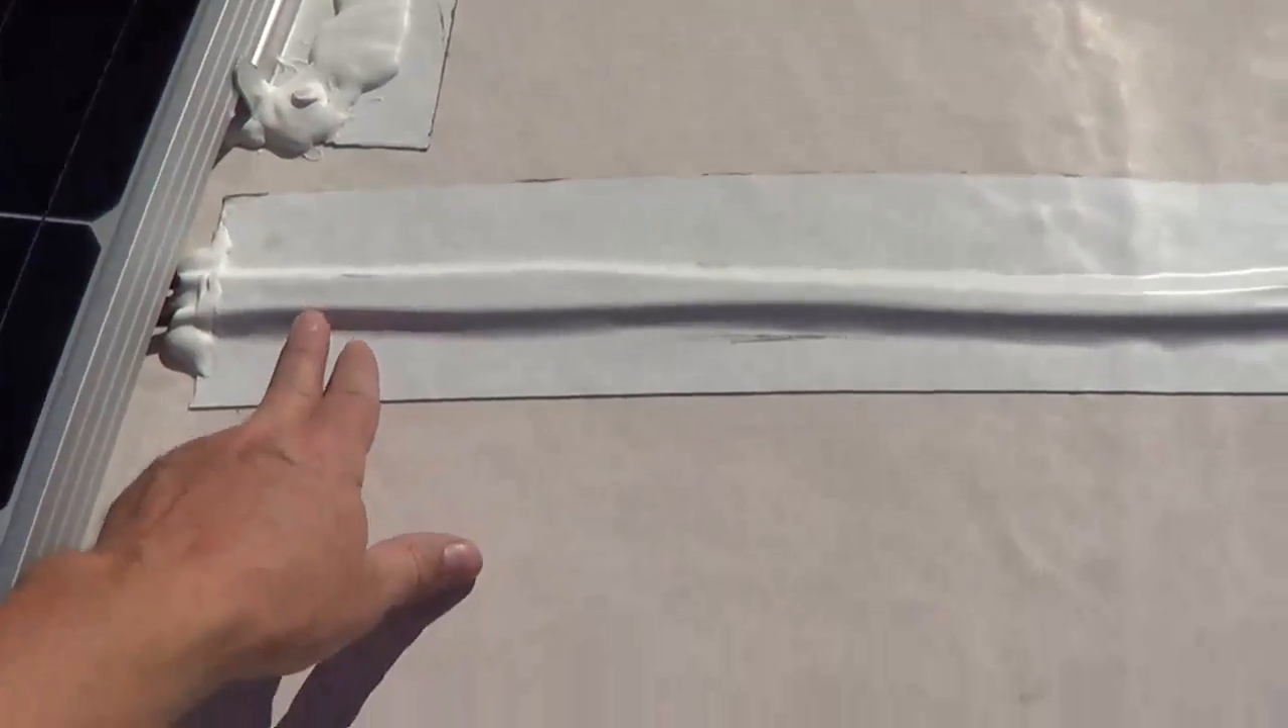And I've covered the lines with some of that Eternabond tape to kind of keep it in place and it won't blow around in the wind.